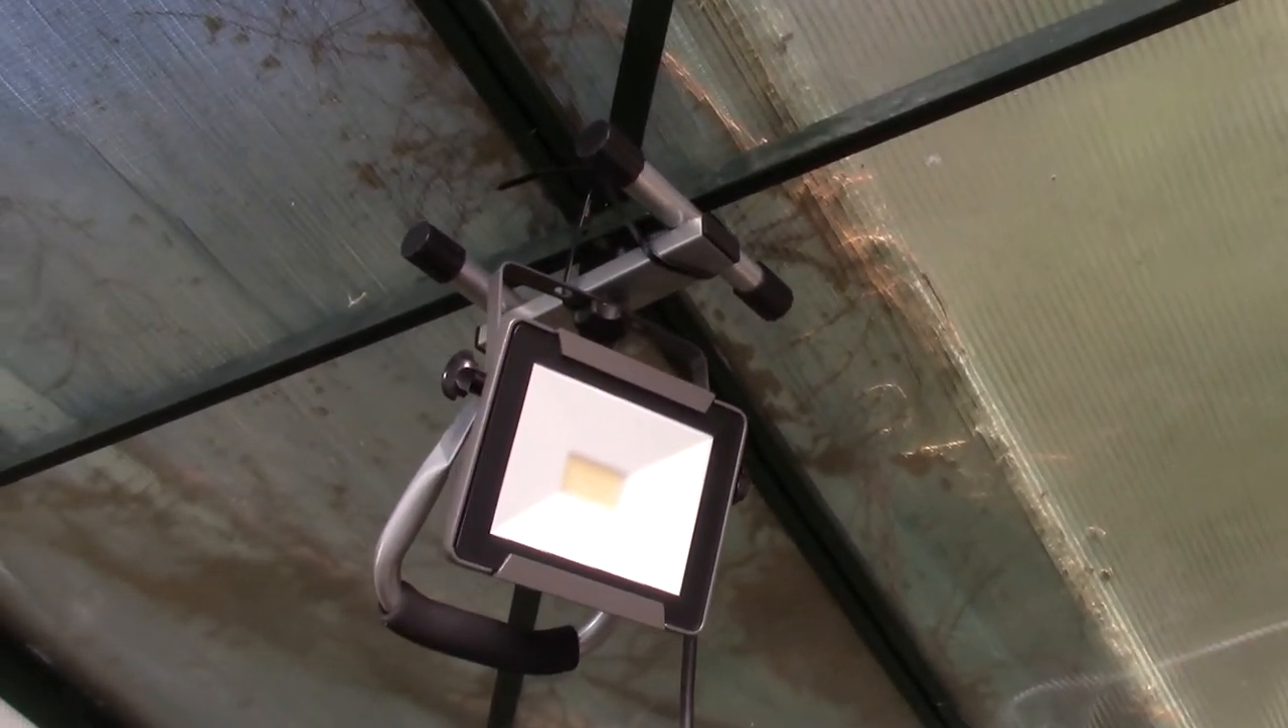There's already one light in here, just wired up to the ceiling with some cable ties.